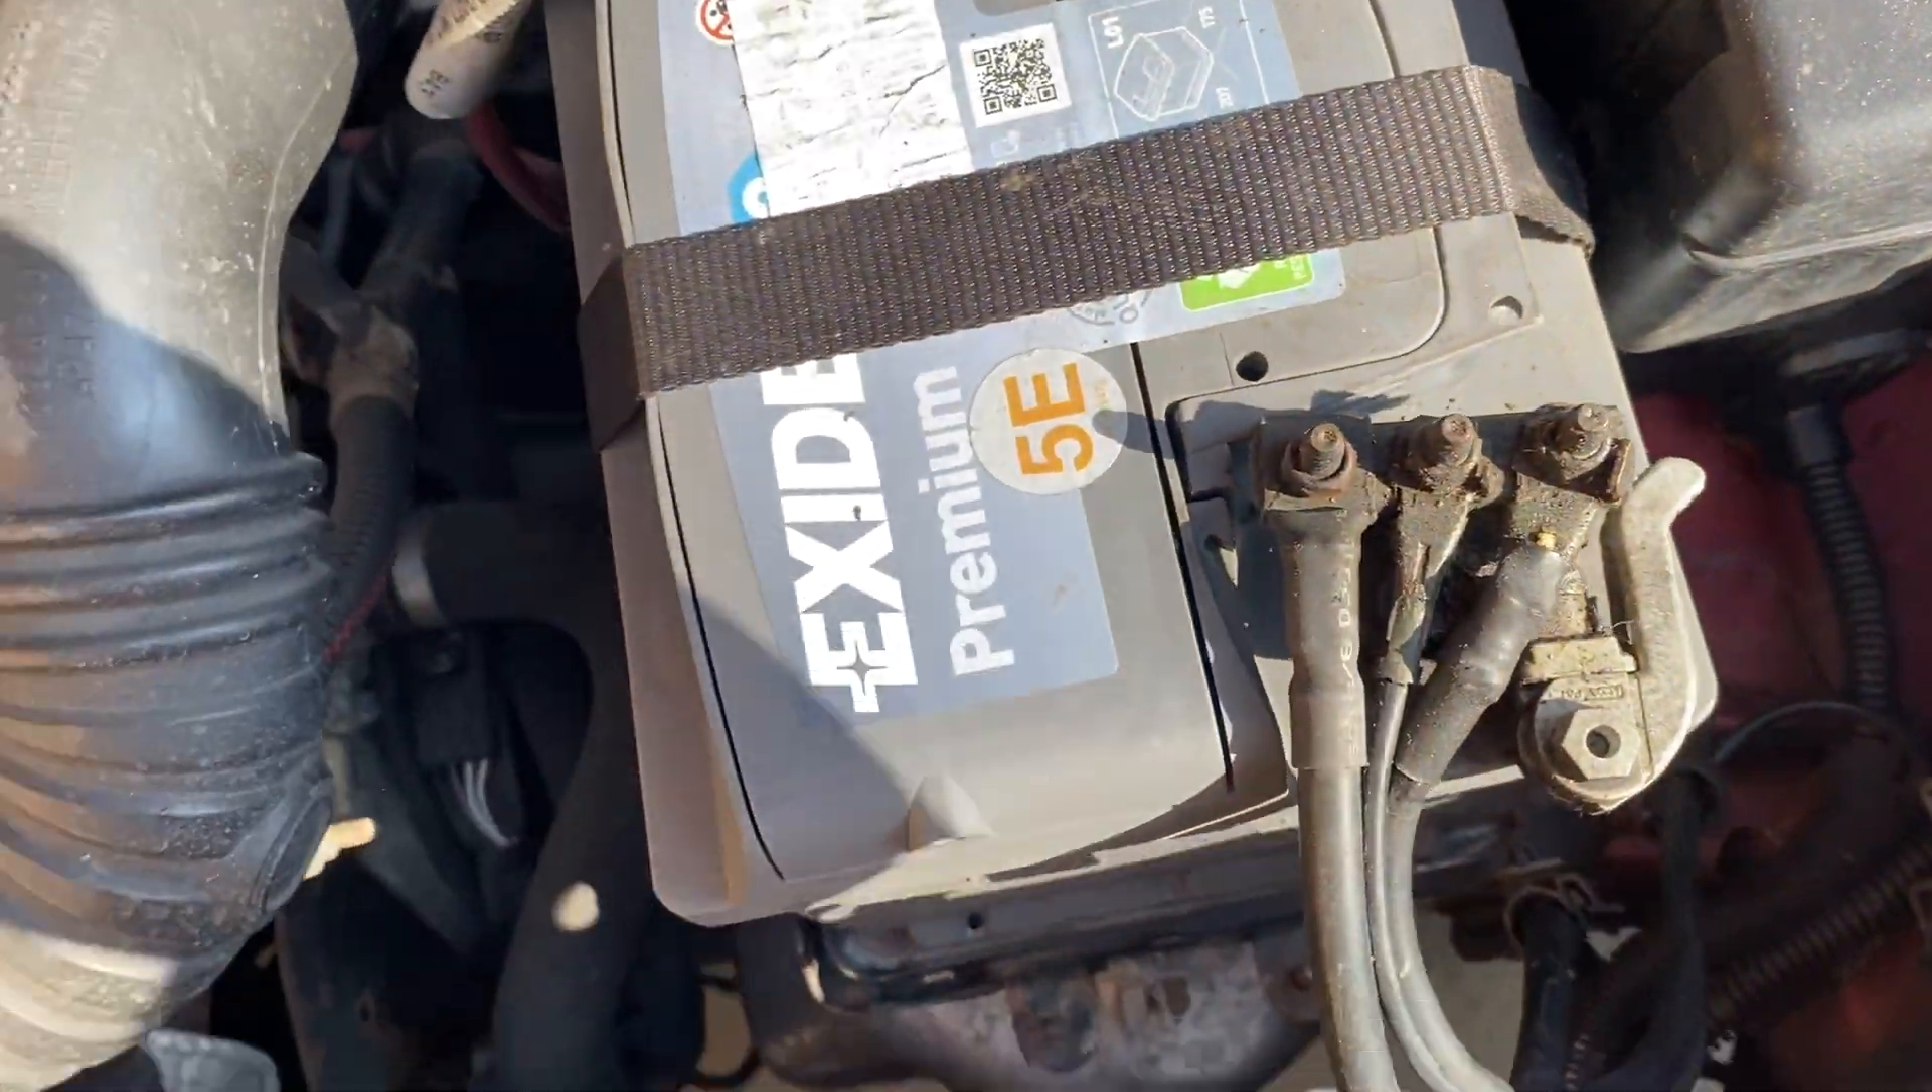The strap's done that battery's in place.